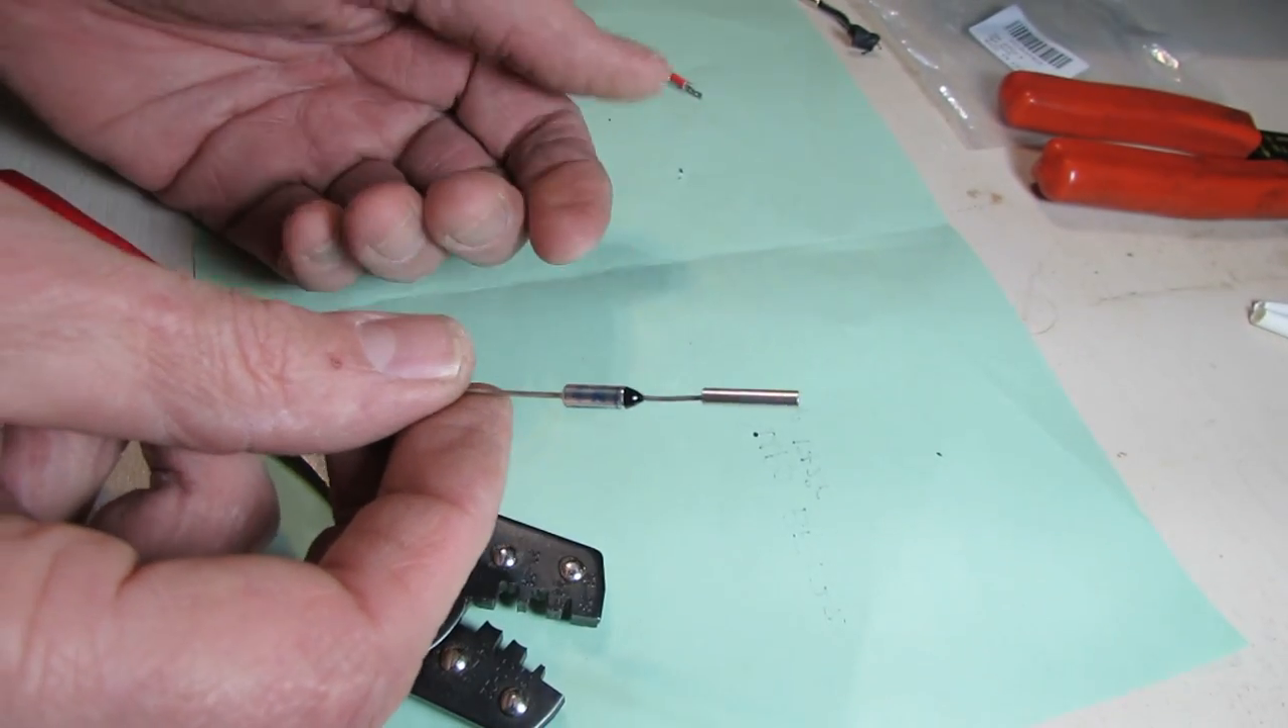I've got my fuse crimp on the end of the fuse, and I'm going to try to give a test crimp here with these crimpers.